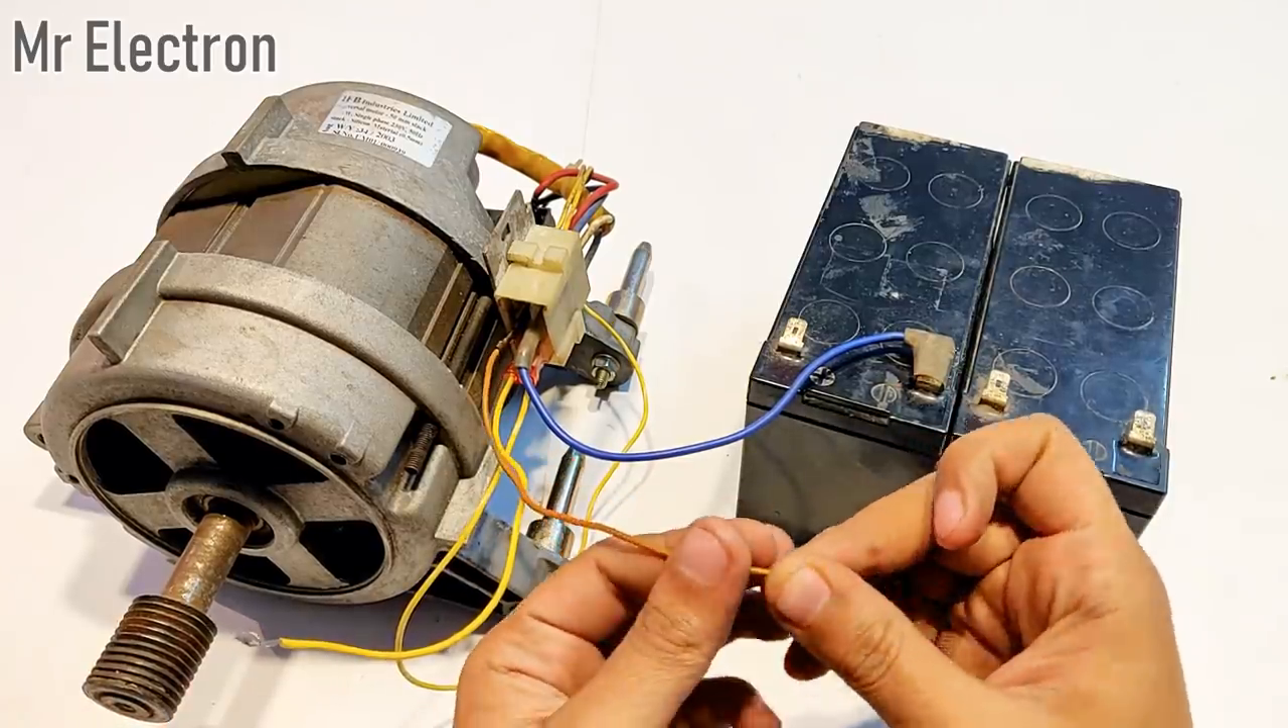I've connected one of the armature wires to the negative now i'm left with this orange one.